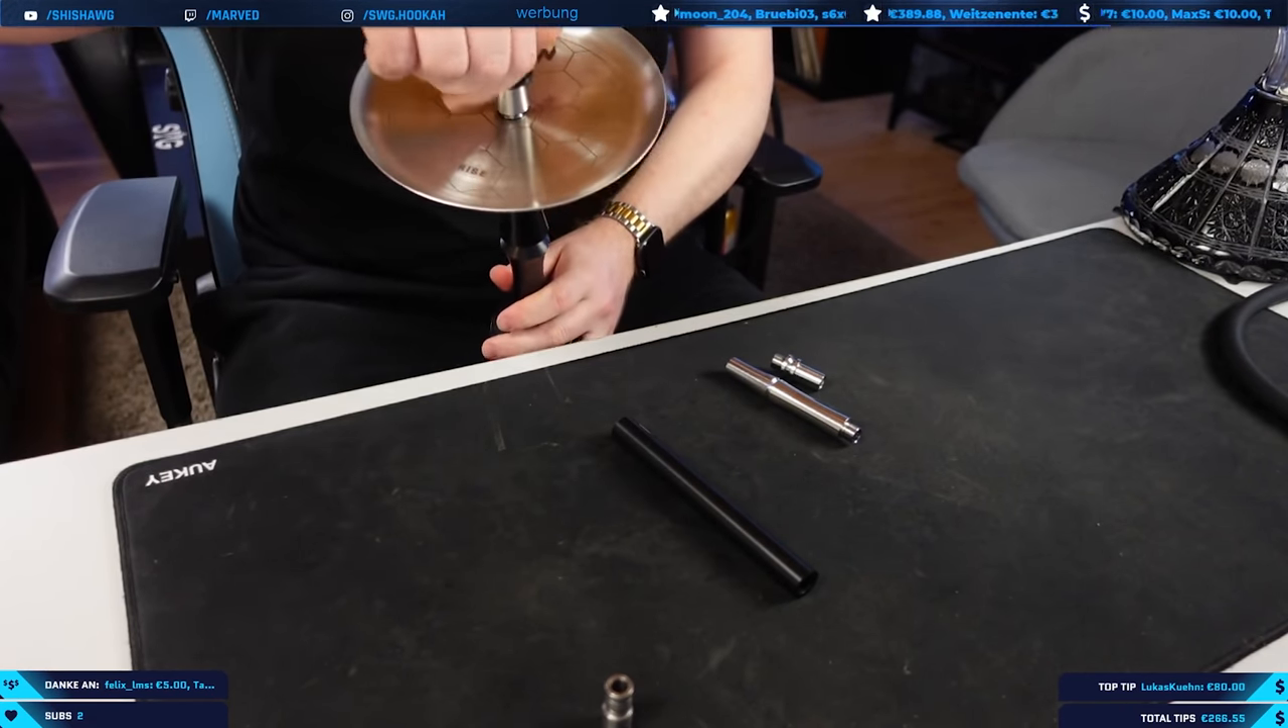Dann können wir oben den Teller drauf machen. So. Teller drauf.